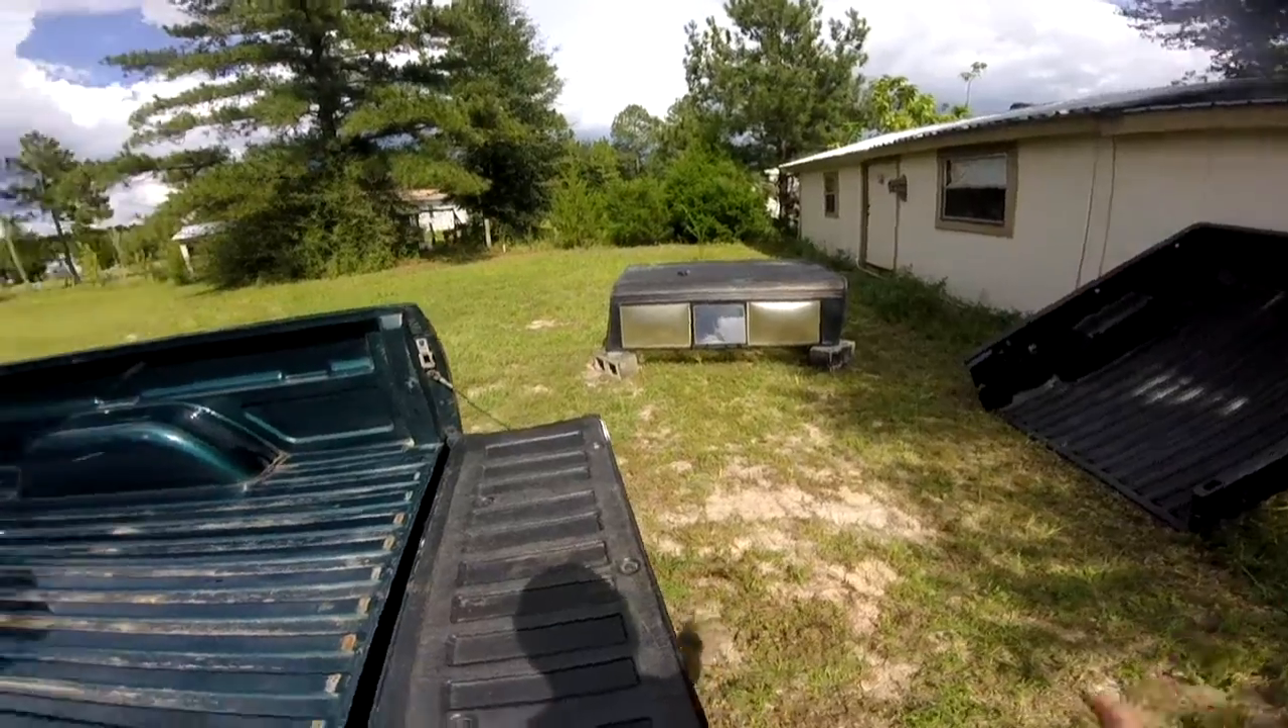I'm not going to put the shell back on right now because I really want a different shell than that.